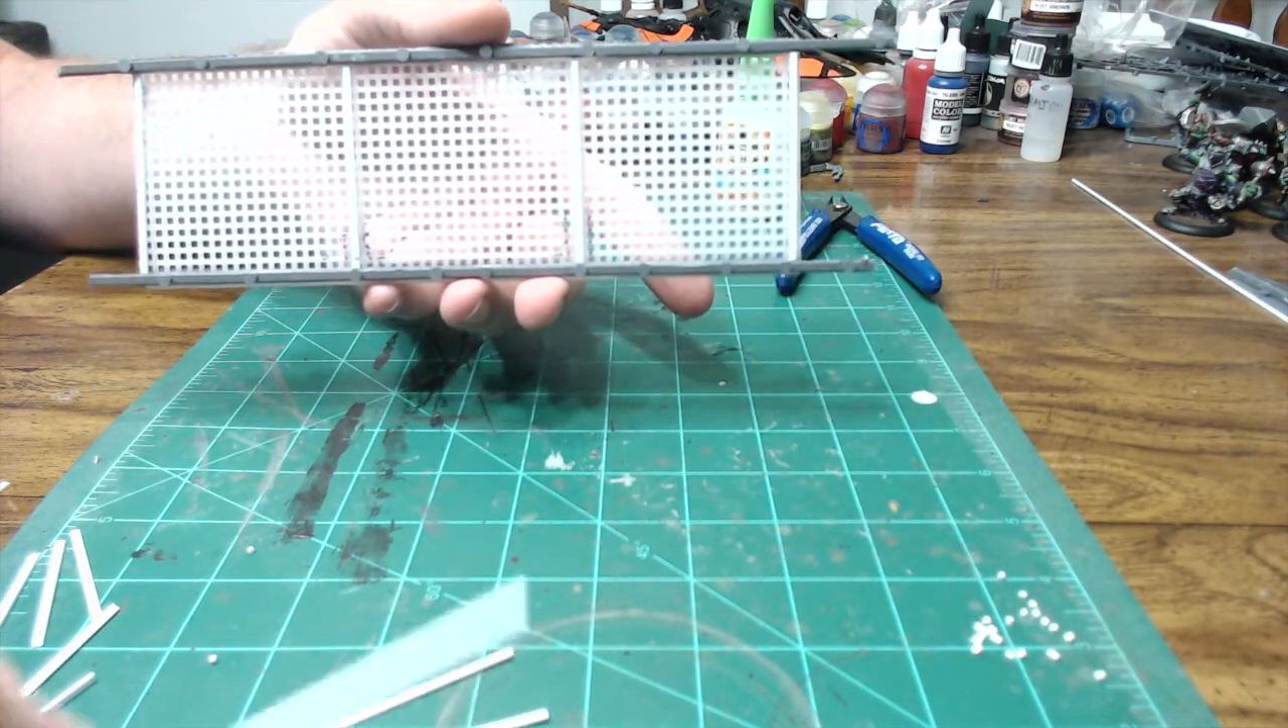All right, so now we've got our cross pieces all glued in, as you can see there.